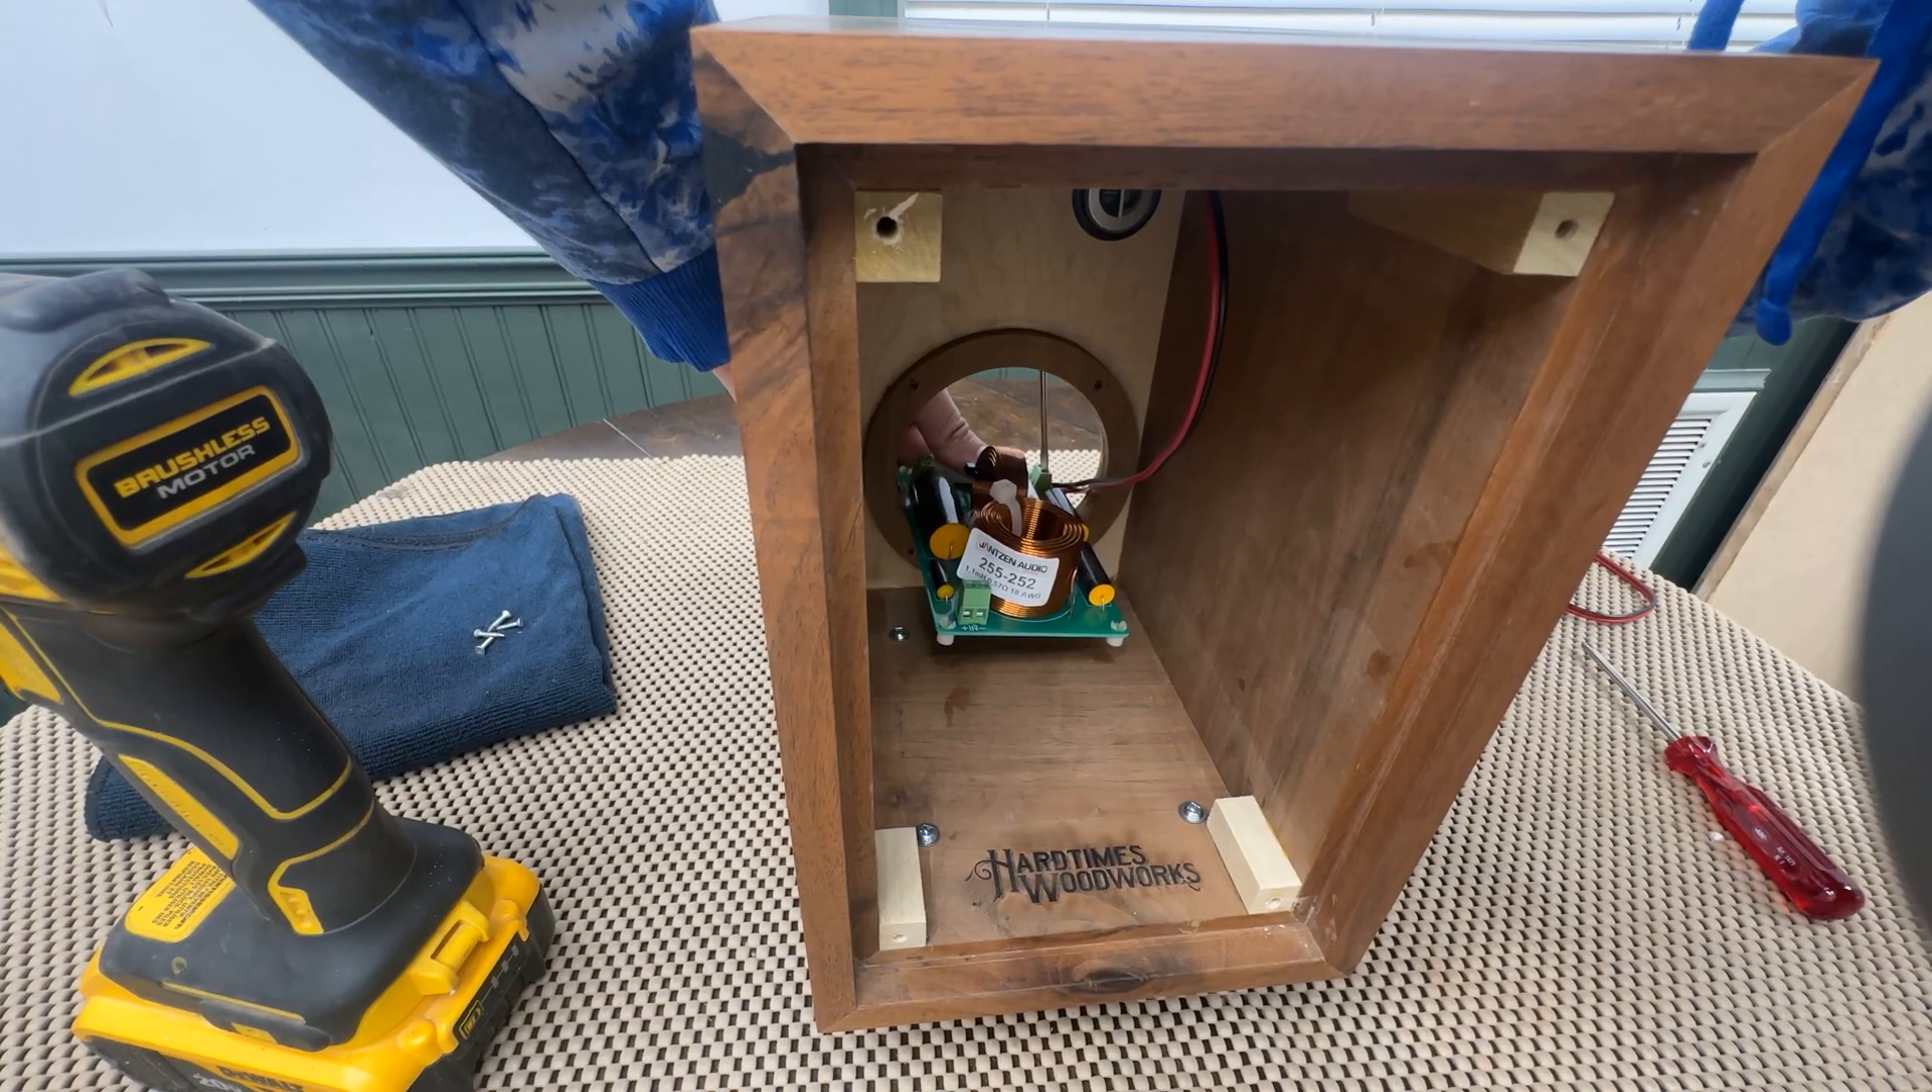I also glued some blocks of poplar on the inside of the back corners of the speaker enclosure.